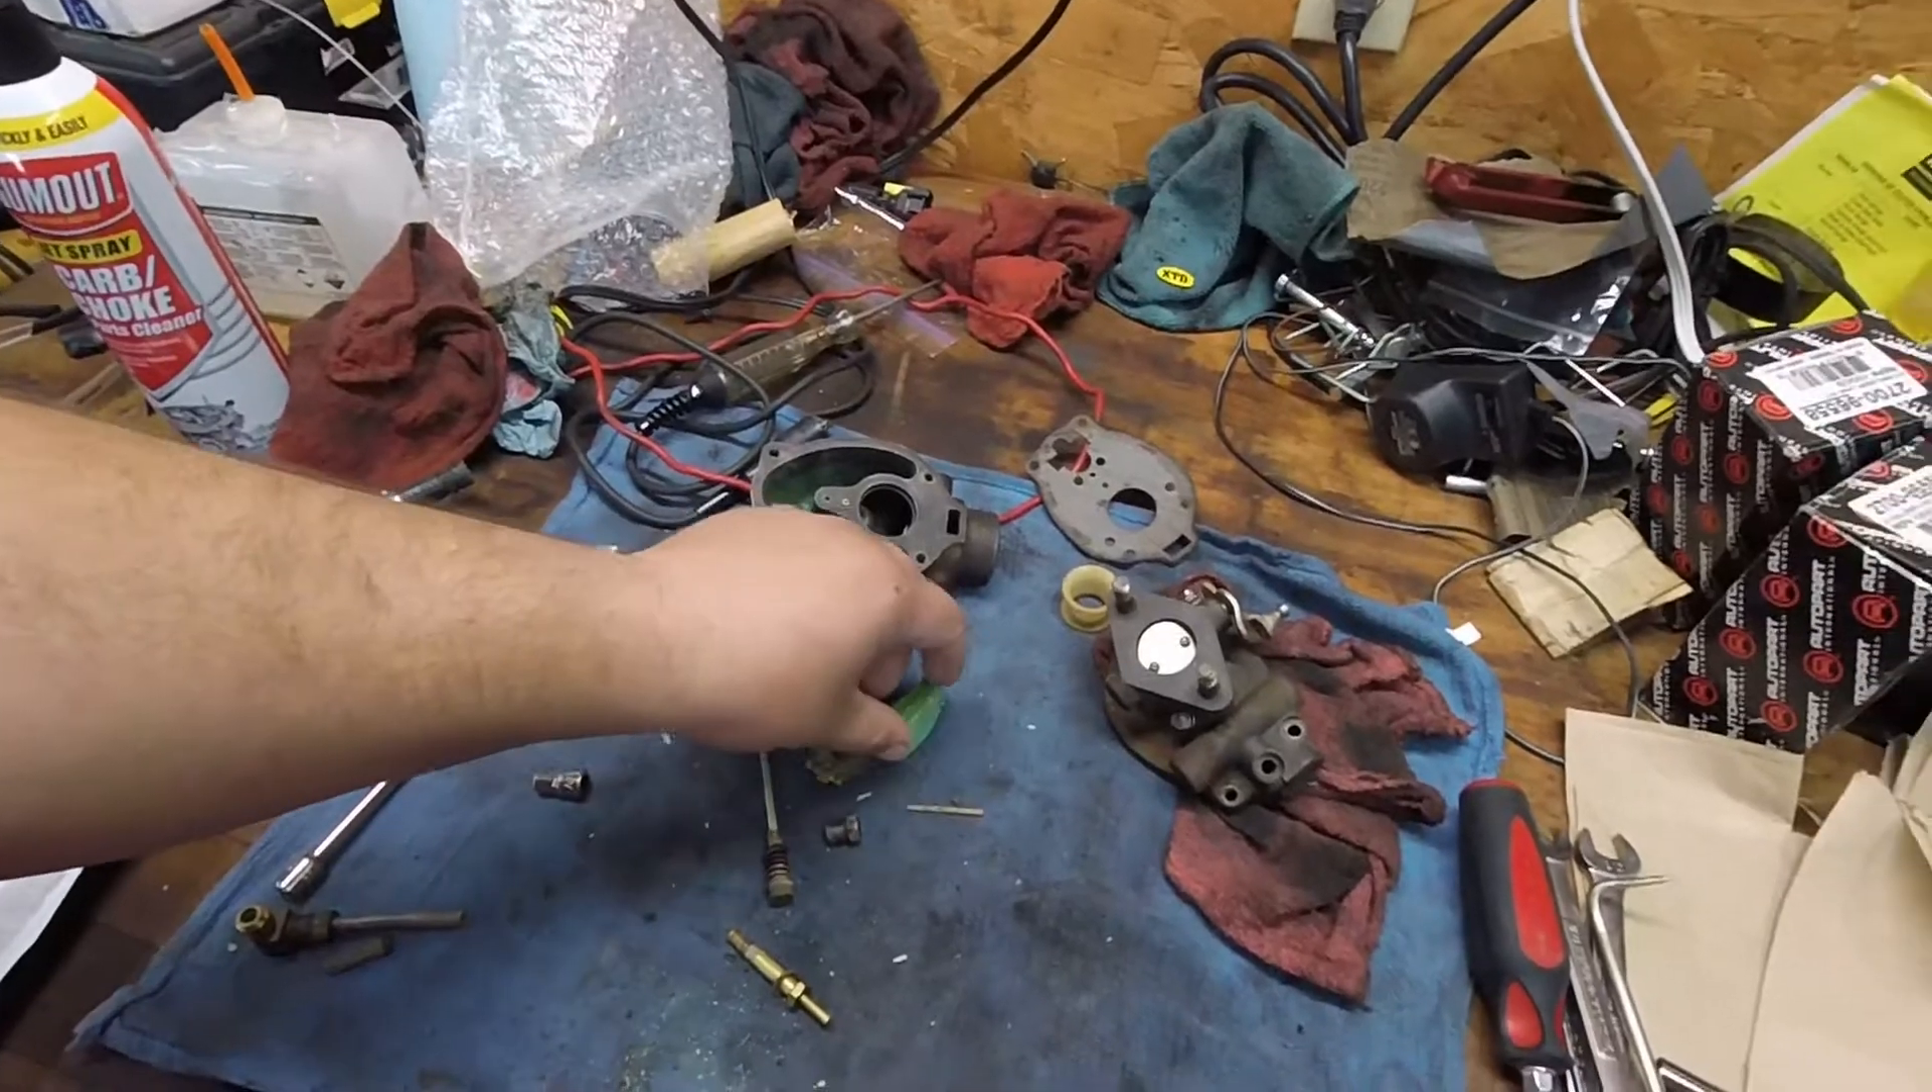So here's the carburetor all tore apart.